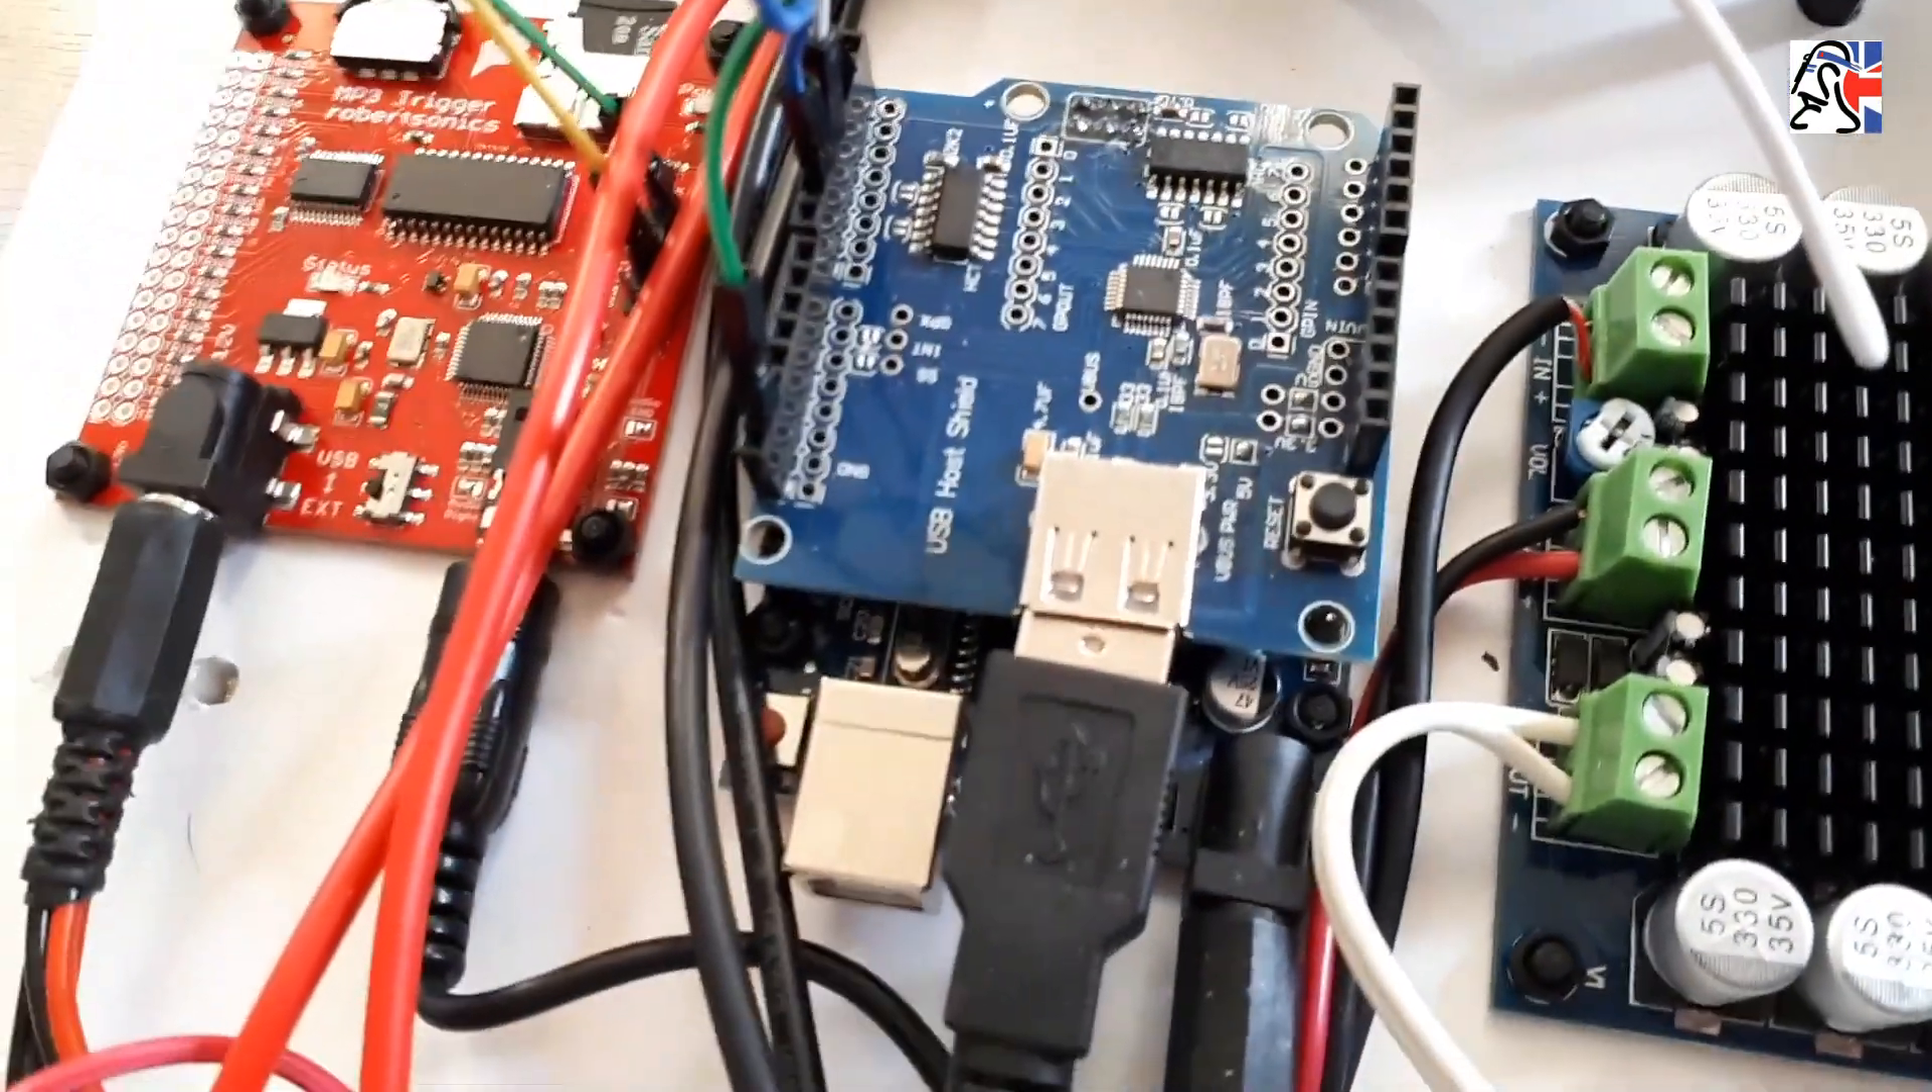We've got our piggybacked USB extension on our Arduino there.